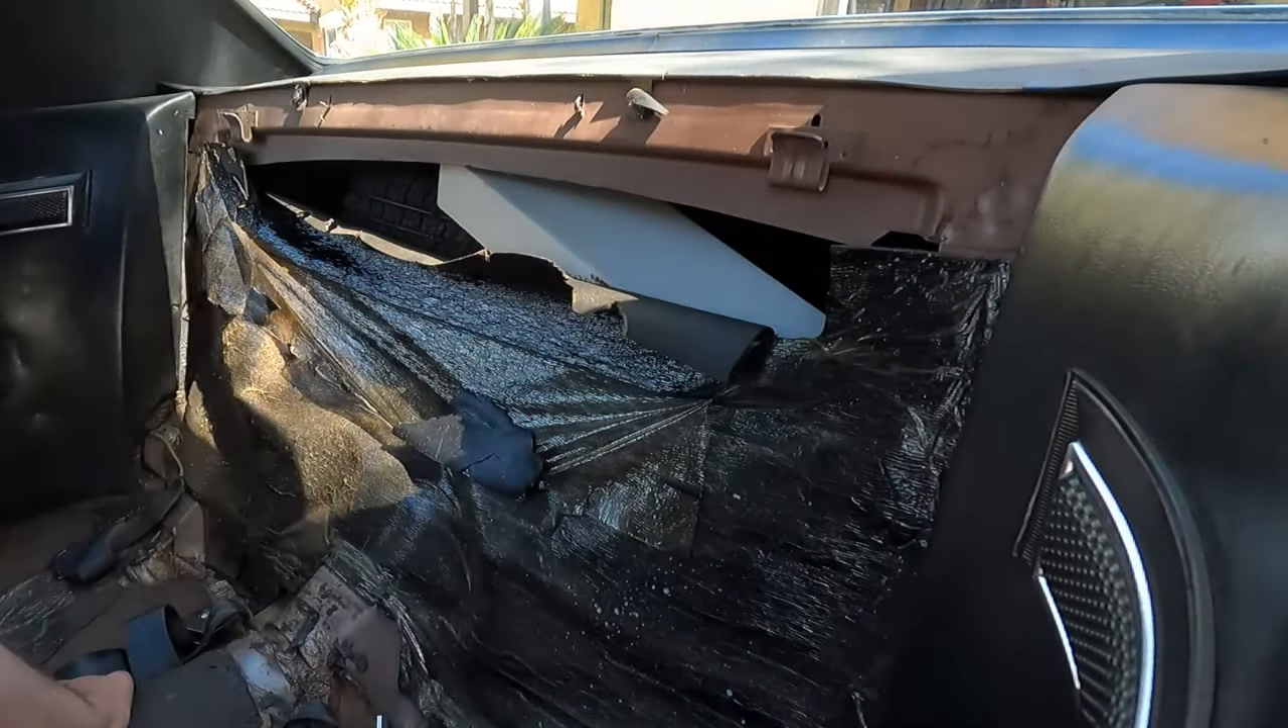You can see into our trunk here our little mat here is kind of falling down it usually goes into these clips.